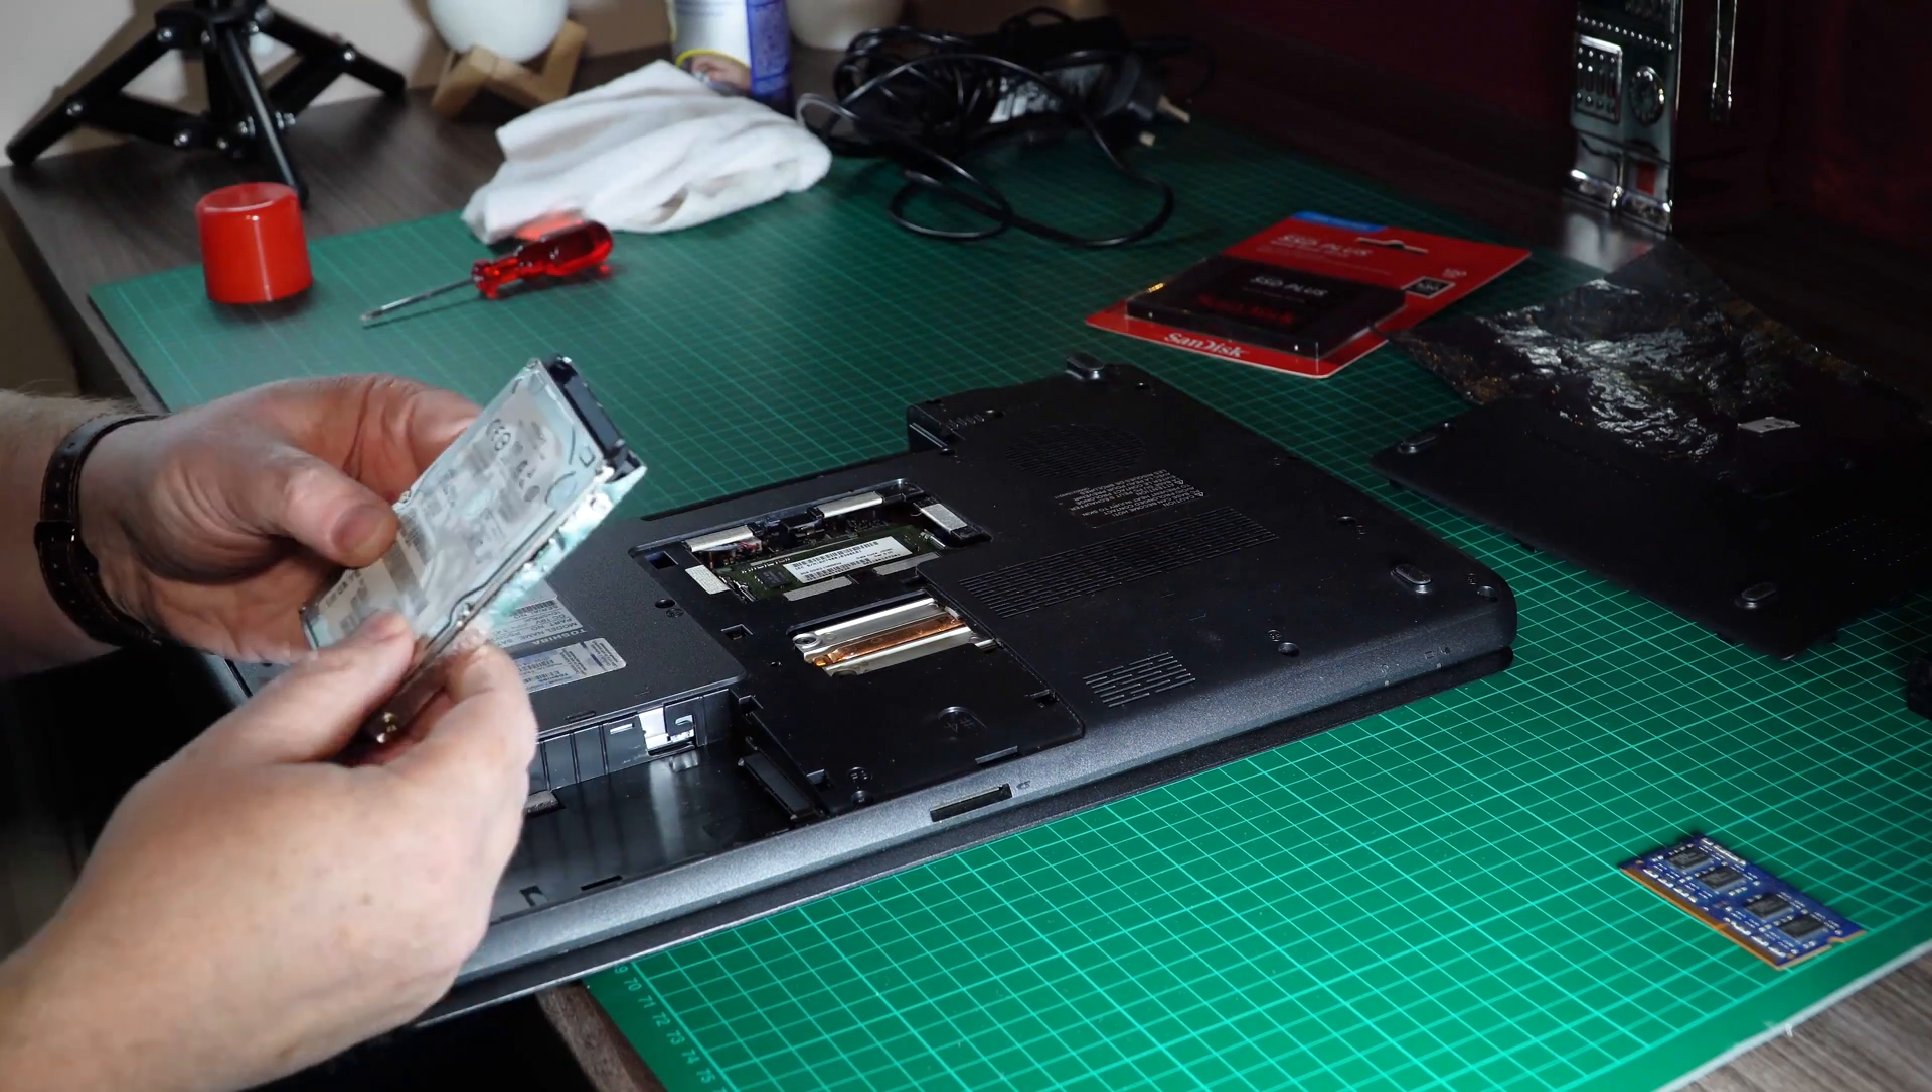That's the hard drive pulled out.